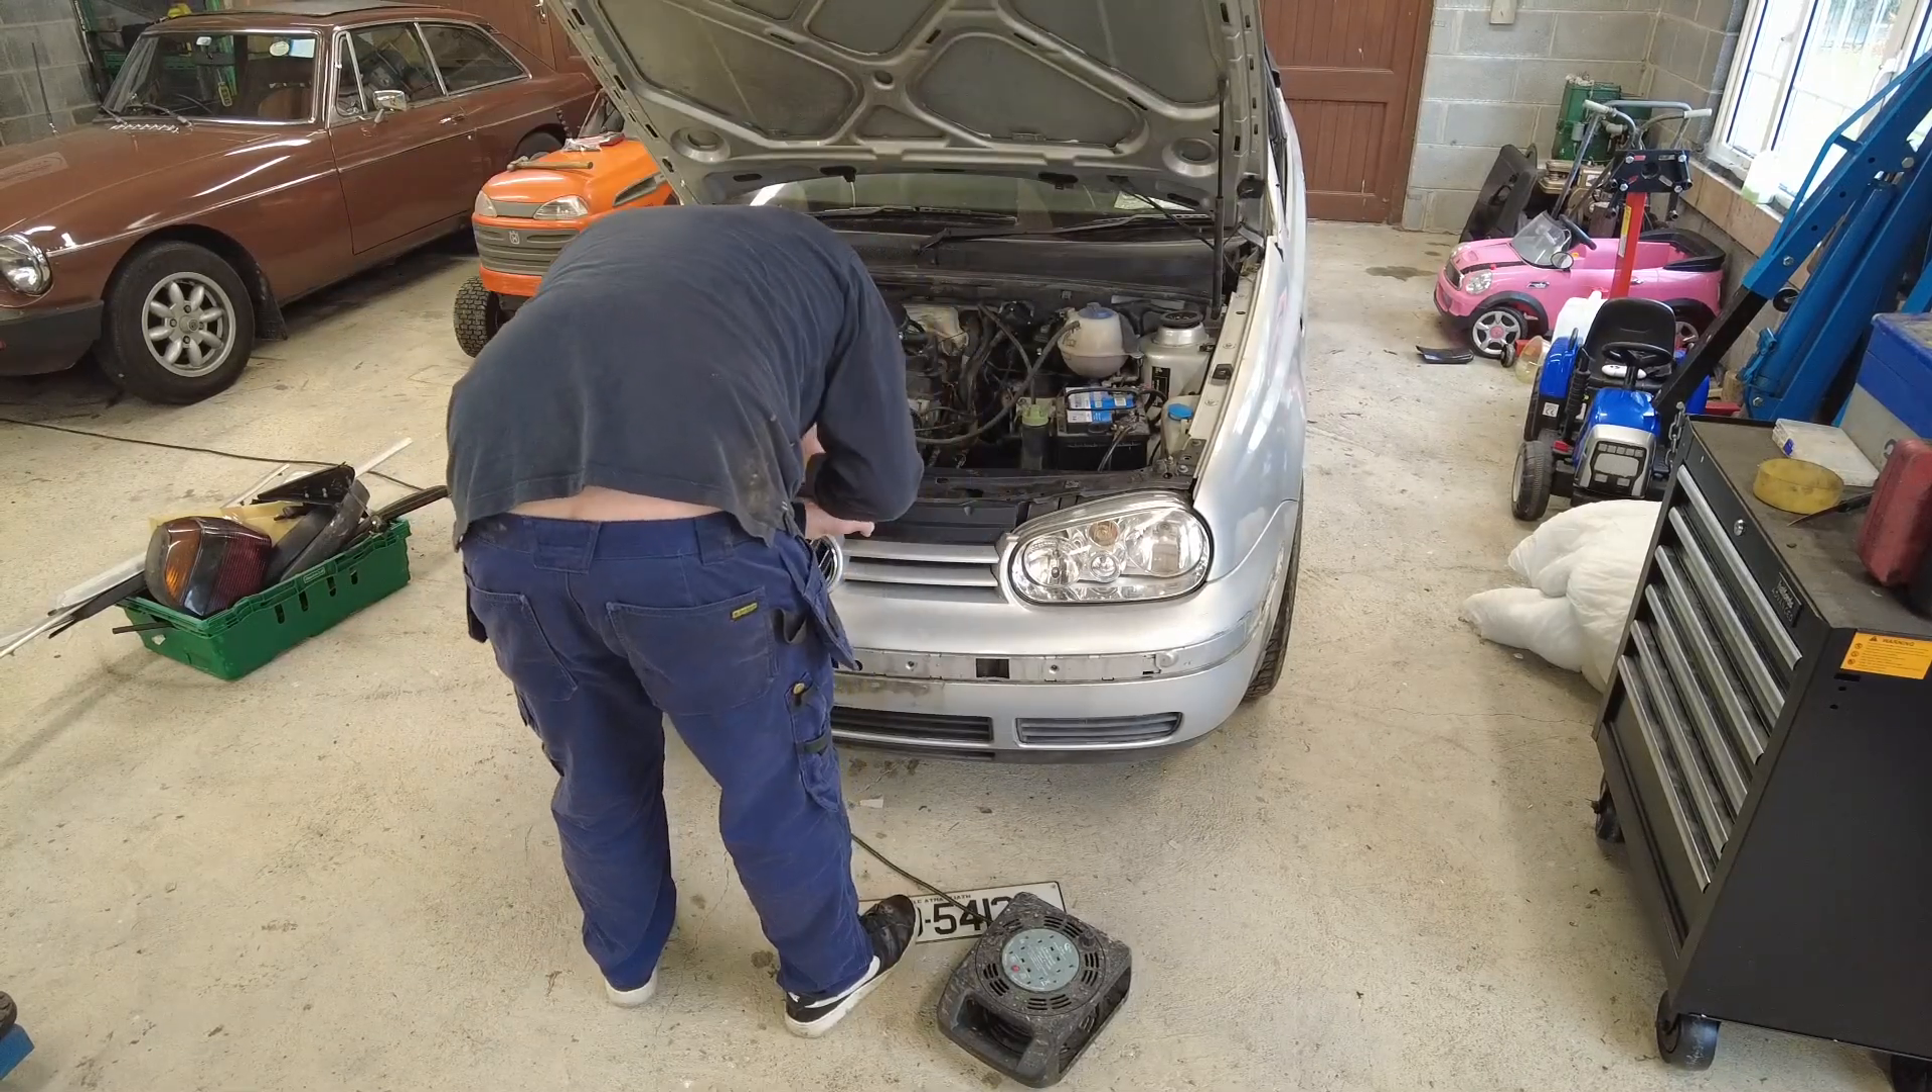Okay, so the last bit of prep work we need to do before masking everything up and rubbing down the paintwork is to get that front bumper off.